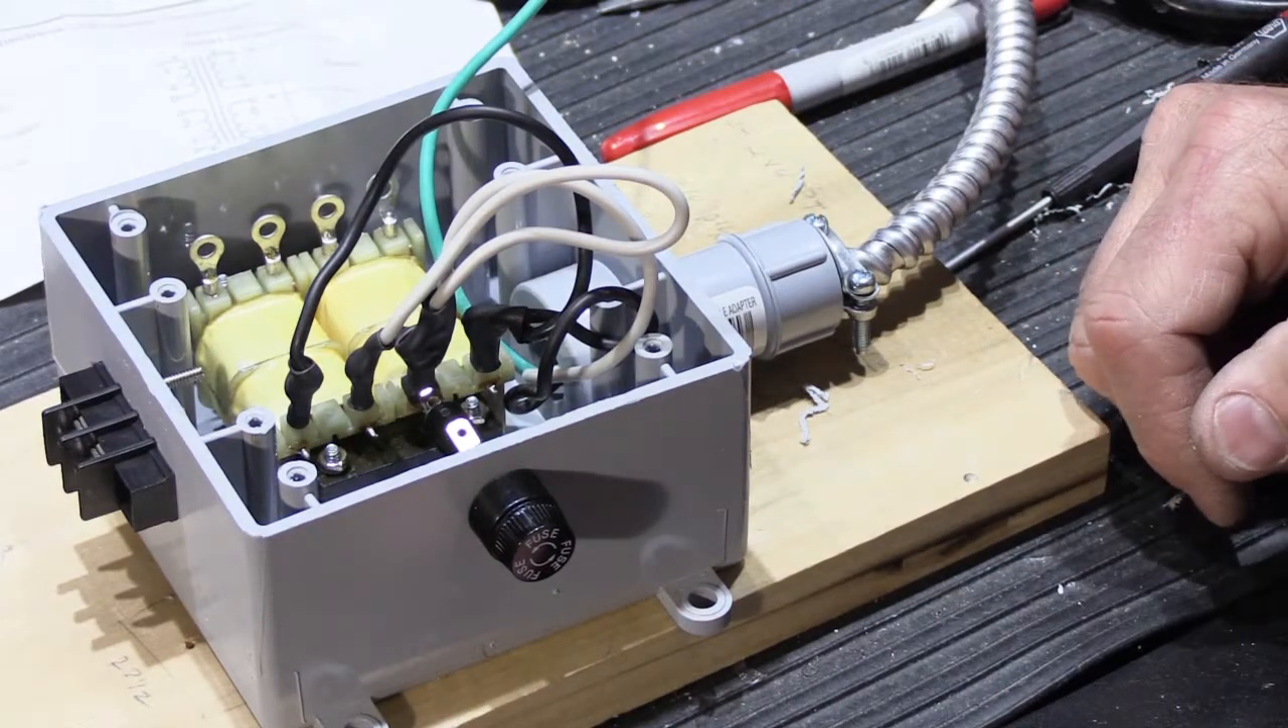So now our fuse holder is in place.